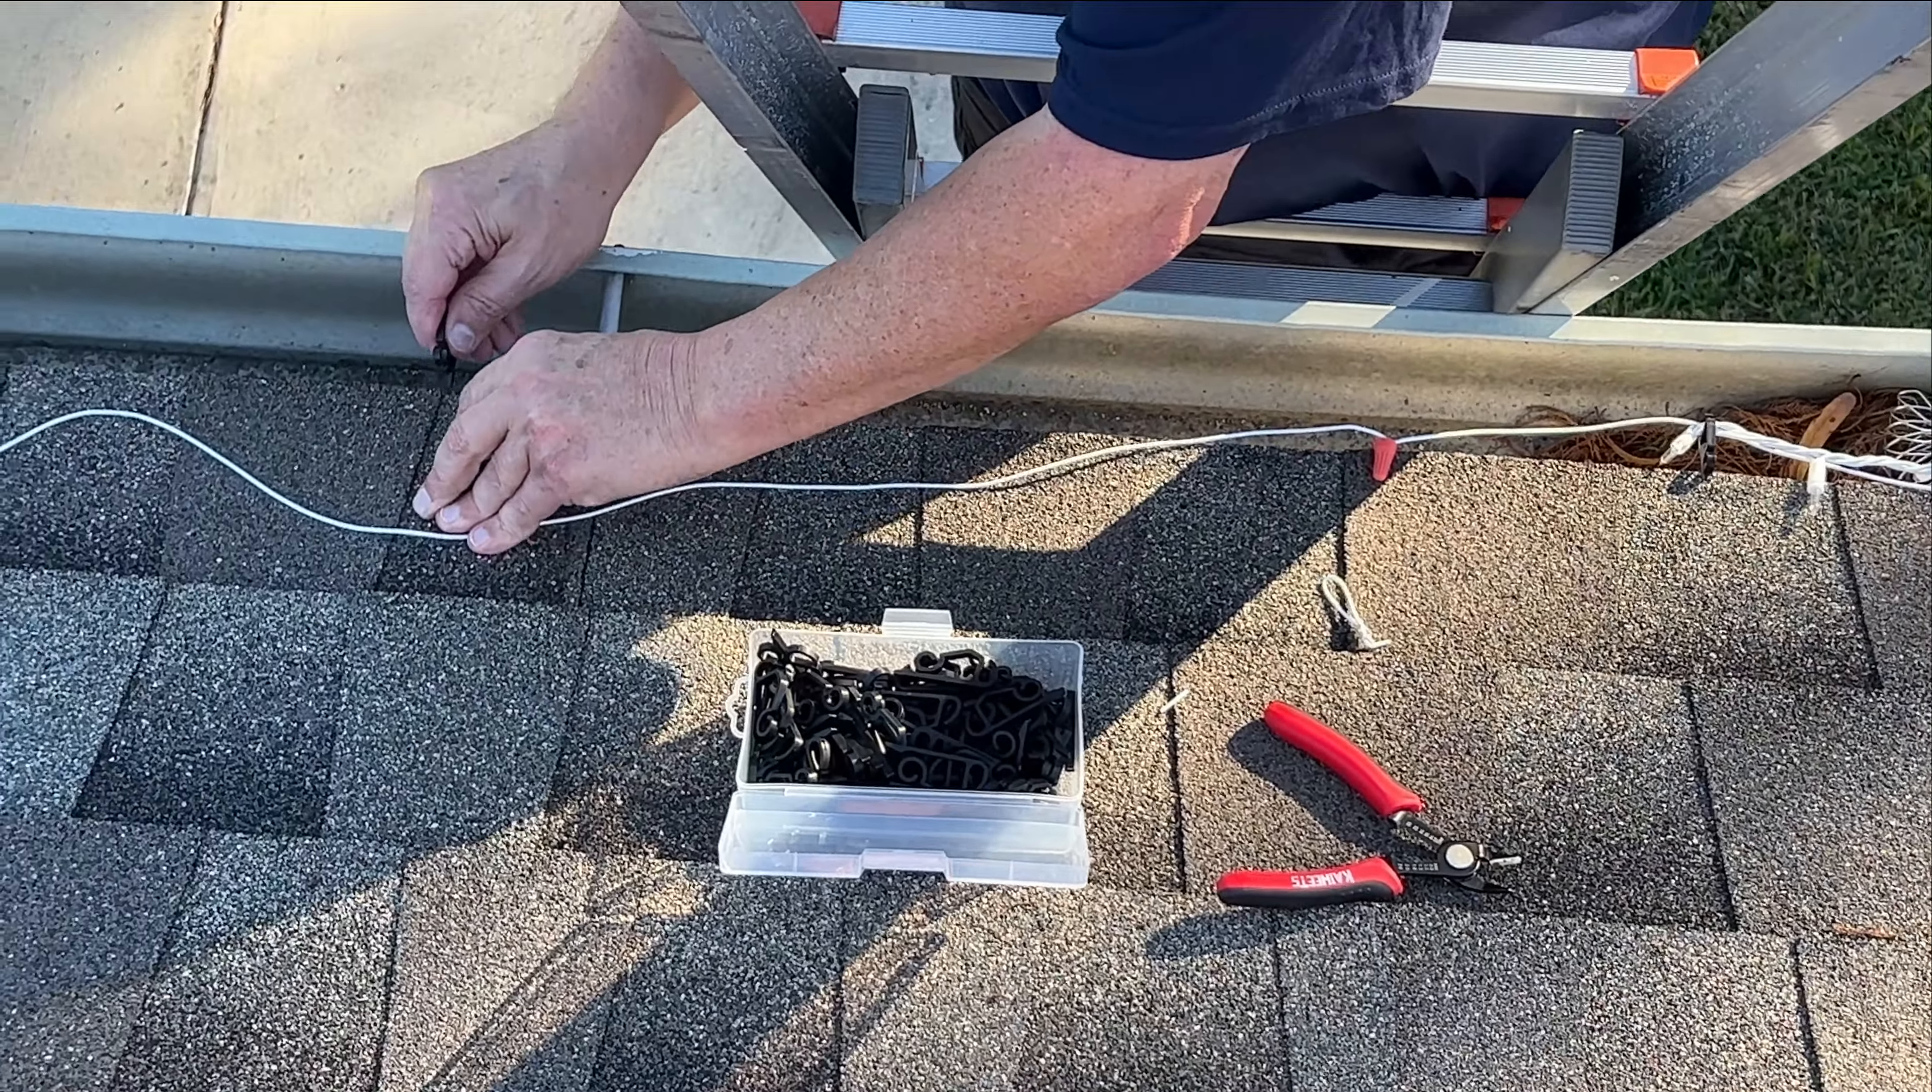The only thing left to do is to get that final length of wire tied down and connected with our clips to the shingles.